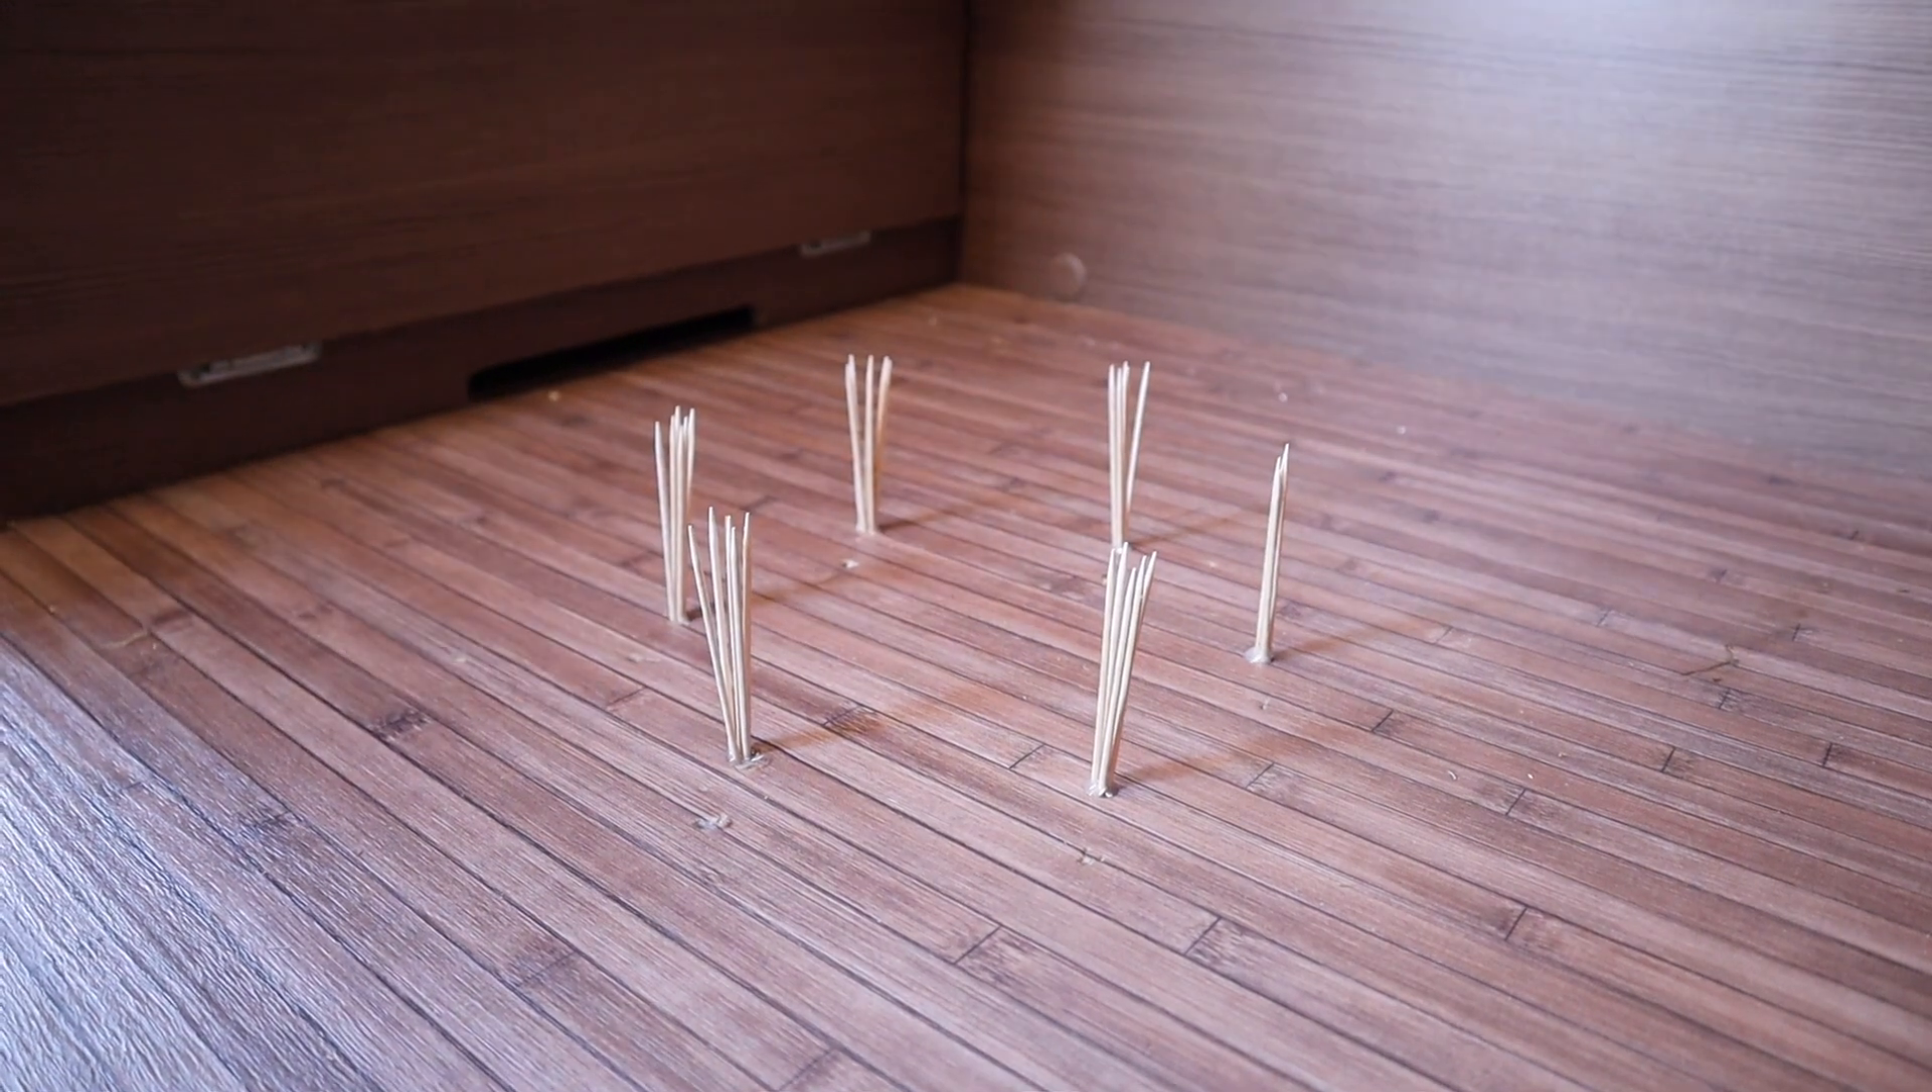That is all six holes filled with glue and cocktail sticks.